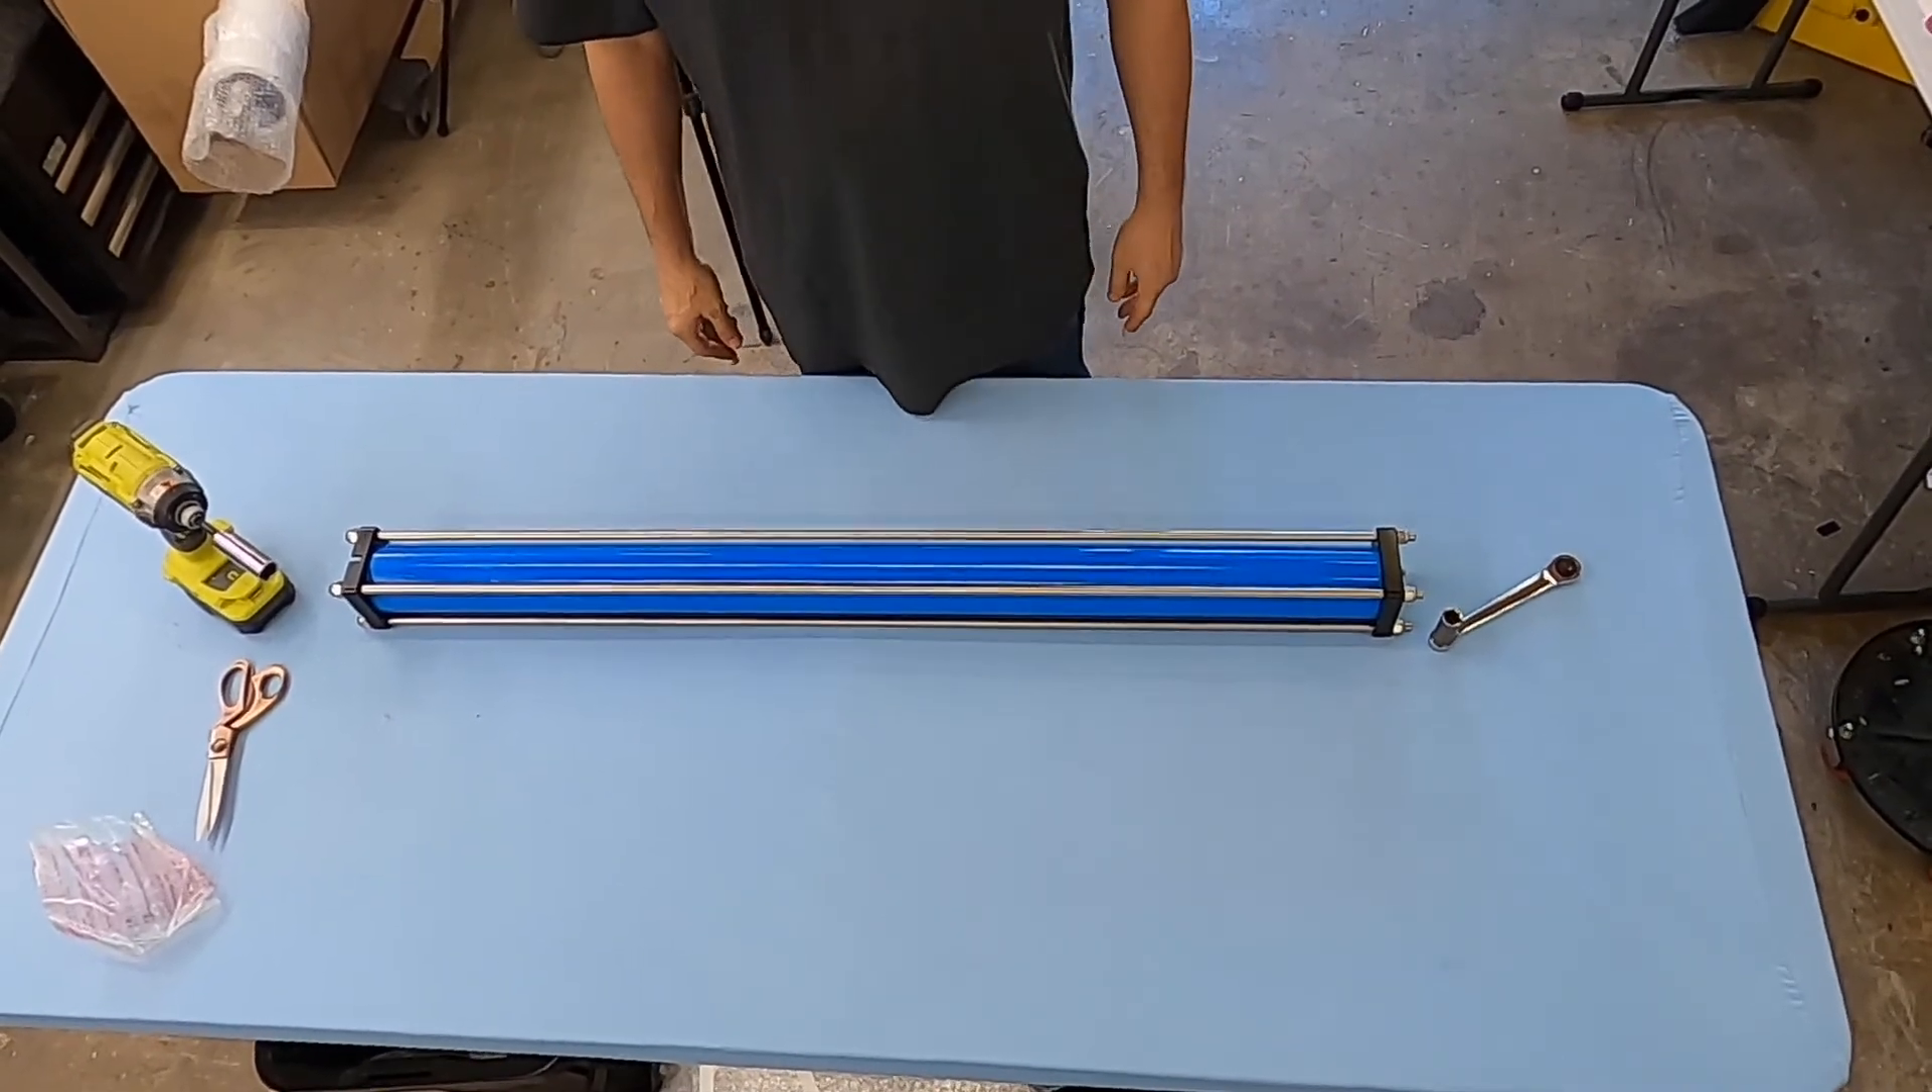And that concludes the assembly of our new membrane housing.